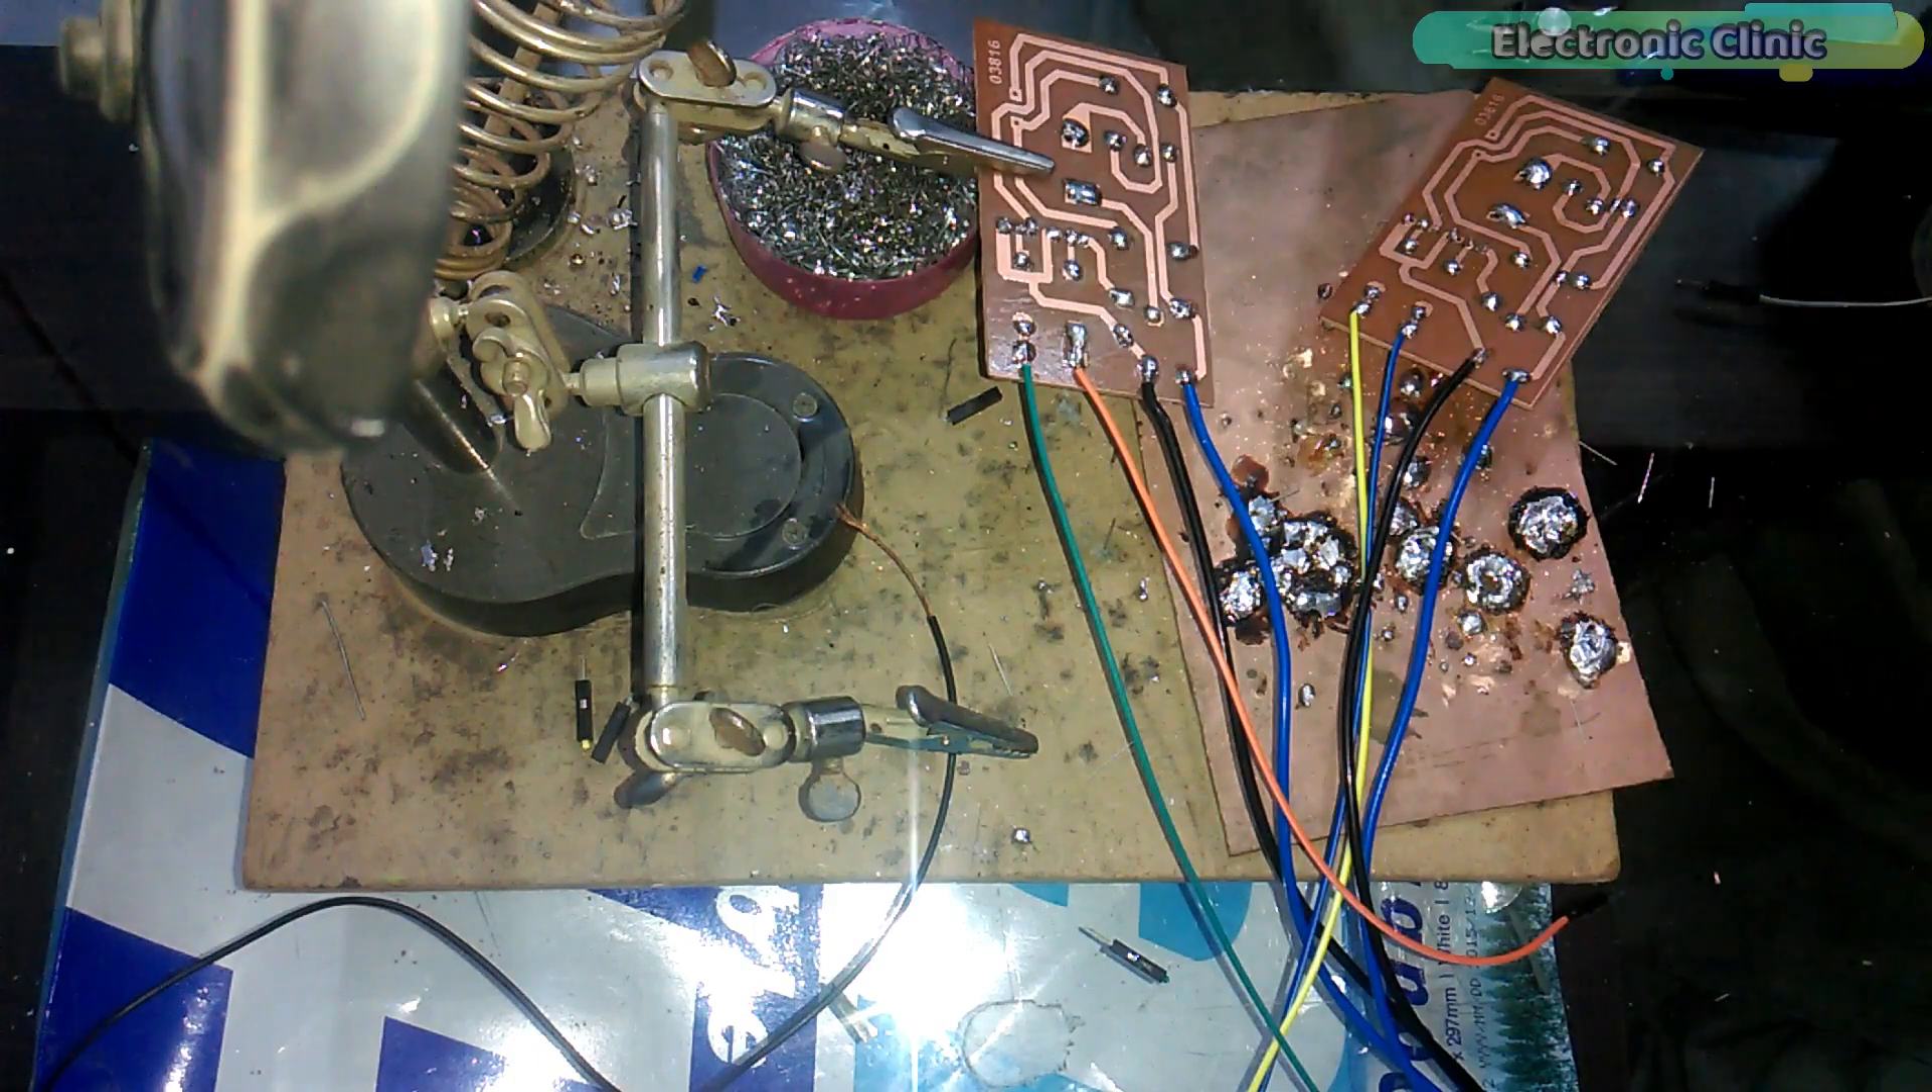As you can see the jumper wires are also soldered now.